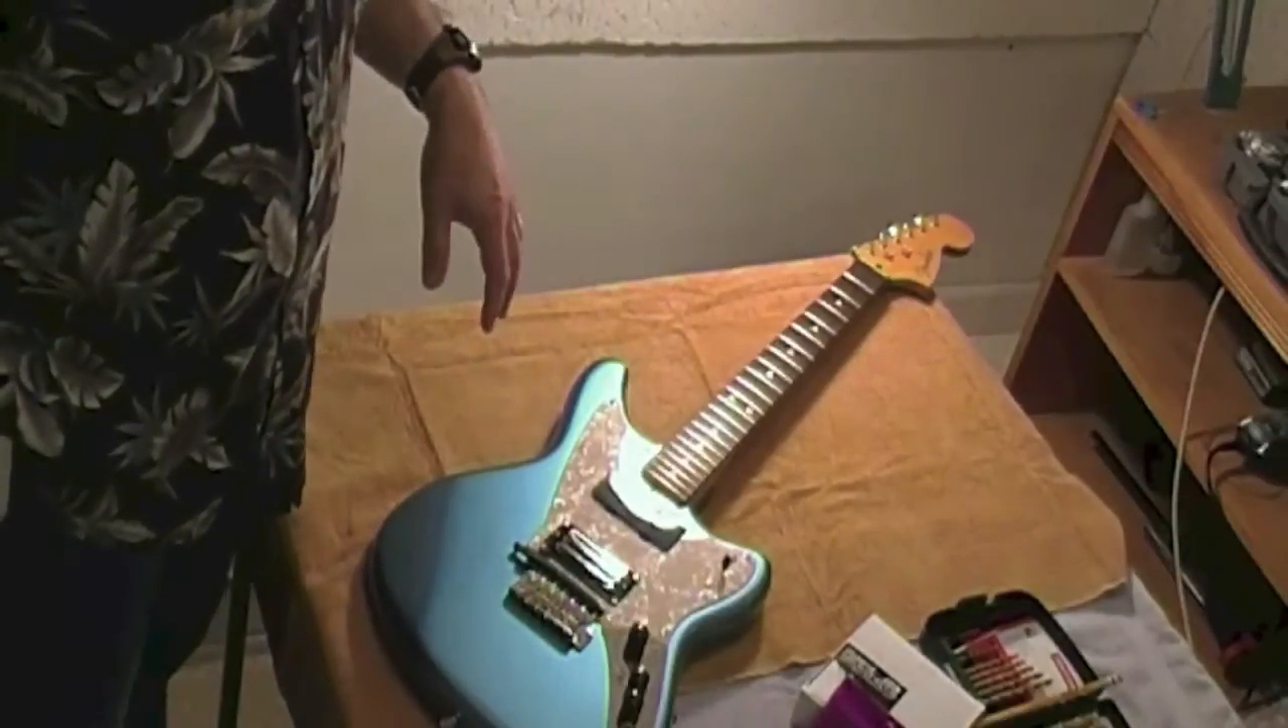All right, so there is pretty much the finished product. Um, without, I don't have the strings on yet.